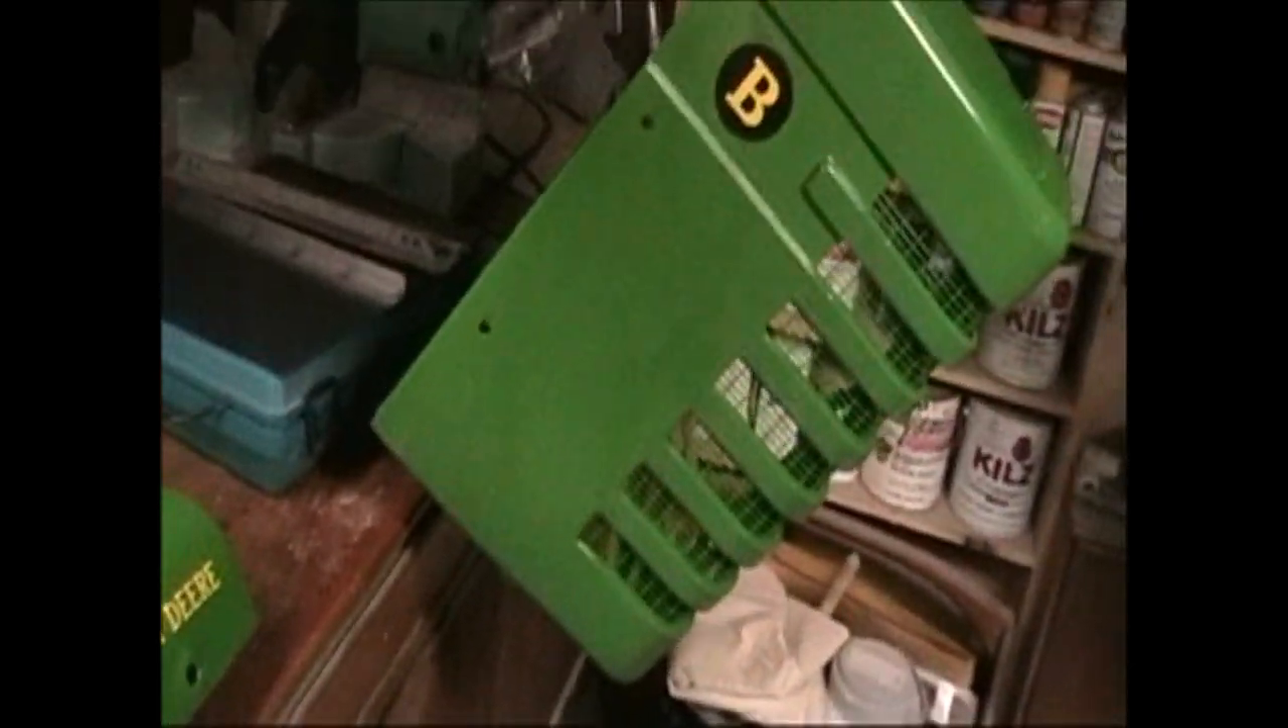We've got our decals in place. The first application of decals. It's starting to look like a John Deere tractor part.